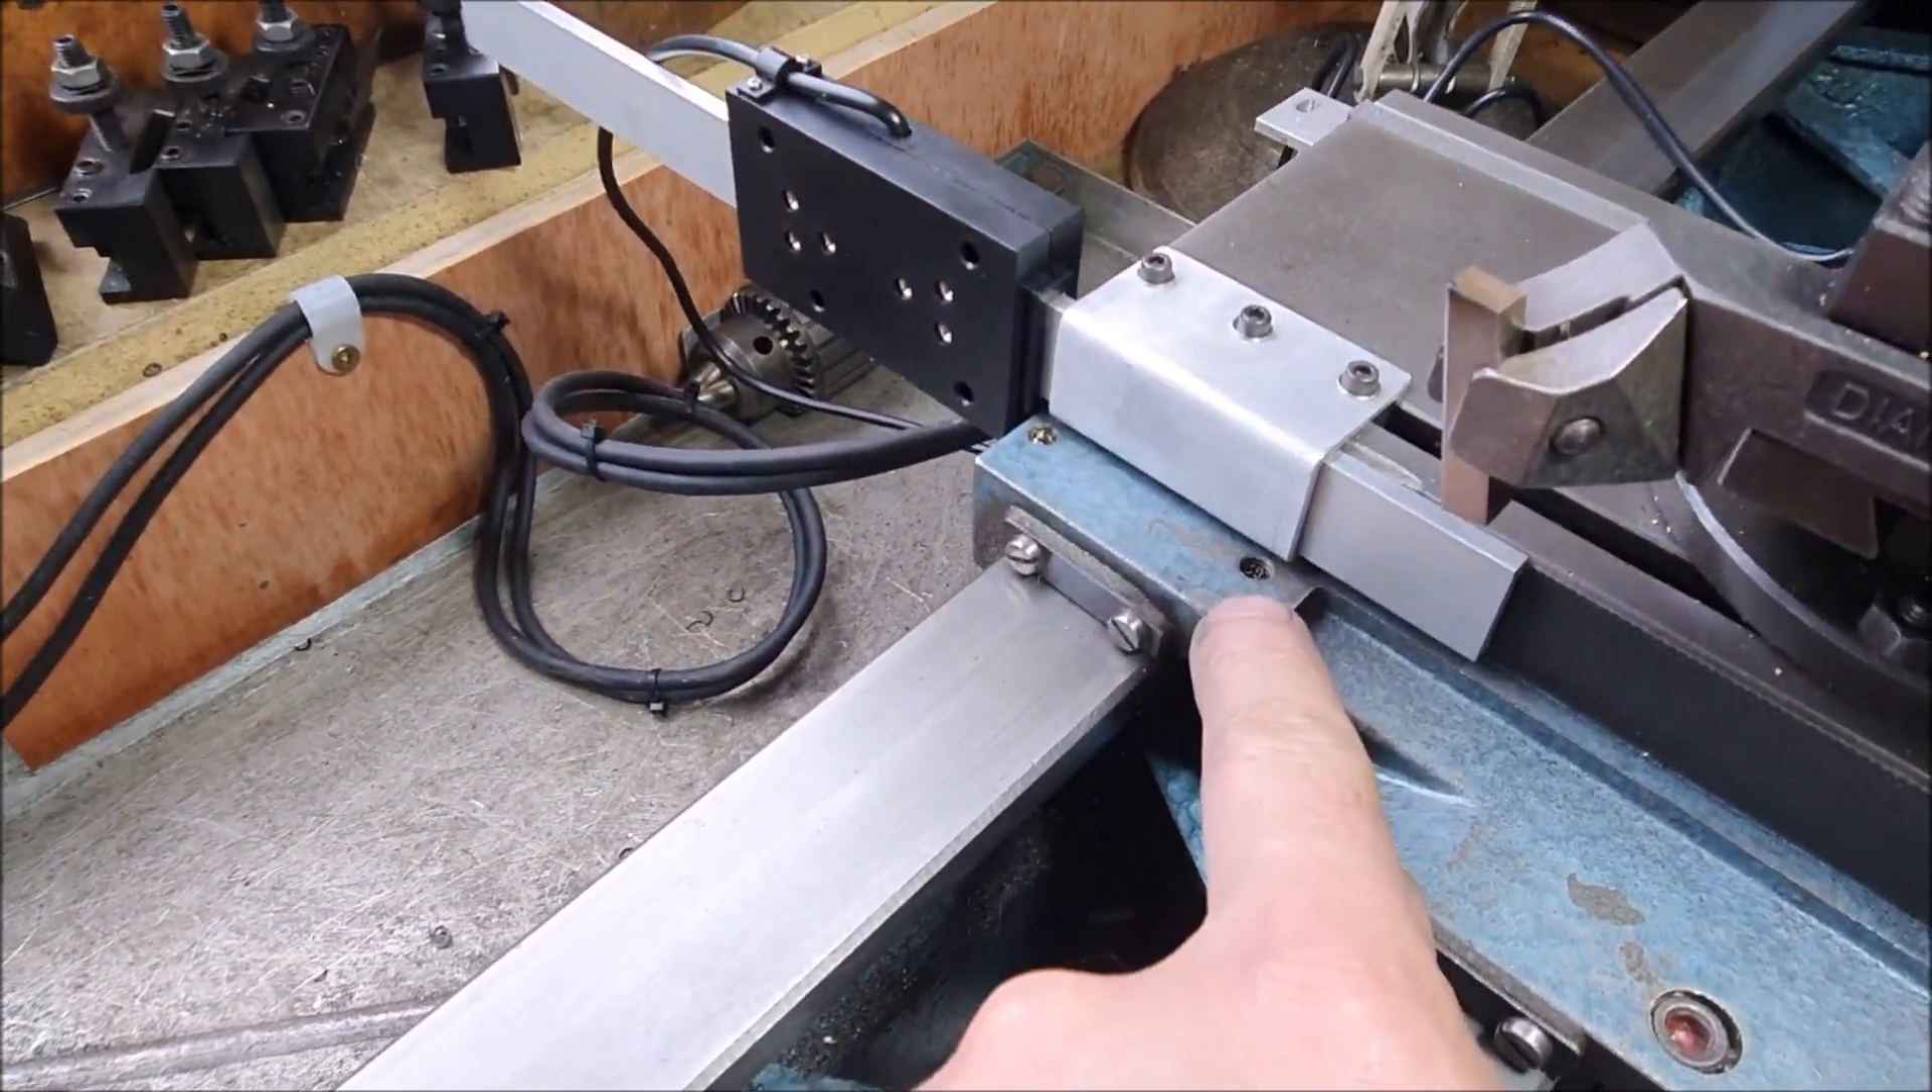This is the little bracket in place.